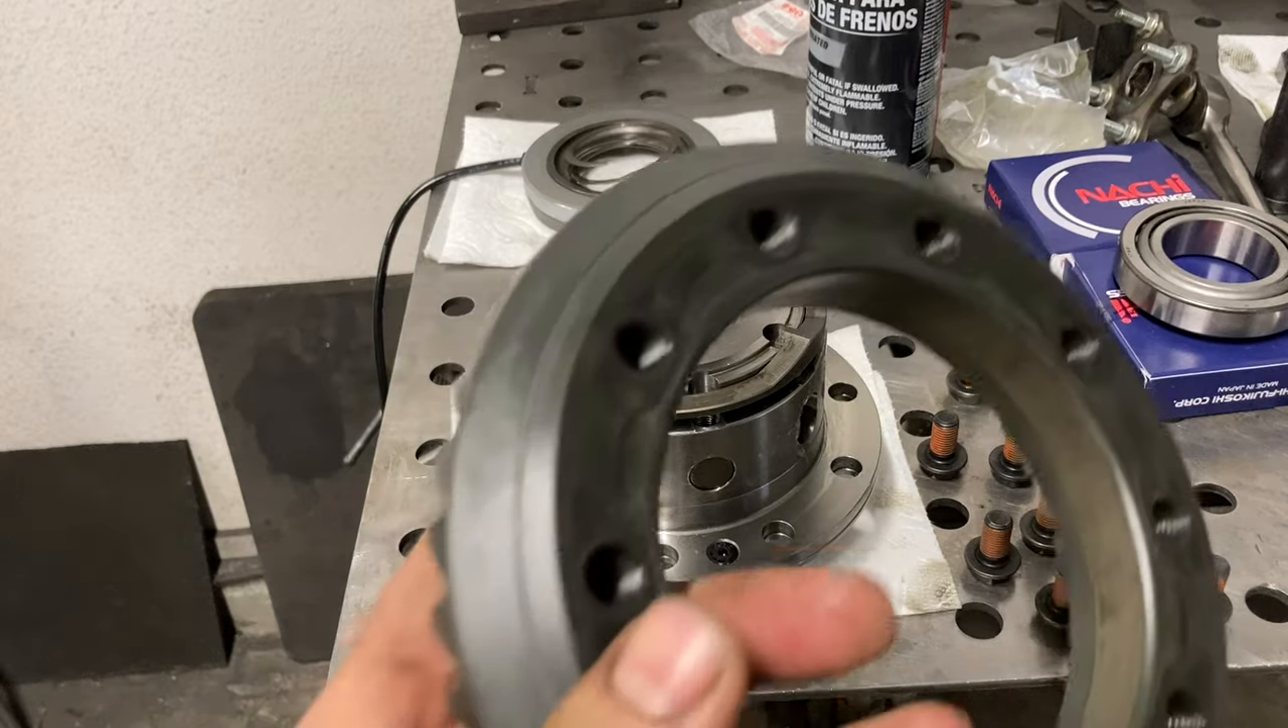Okay so i've got the ring gear off of the old carrier get it all cleaned up degreased cleaned out all the holes made sure there was nothing you know no foreign material on this surface or this inner surface.